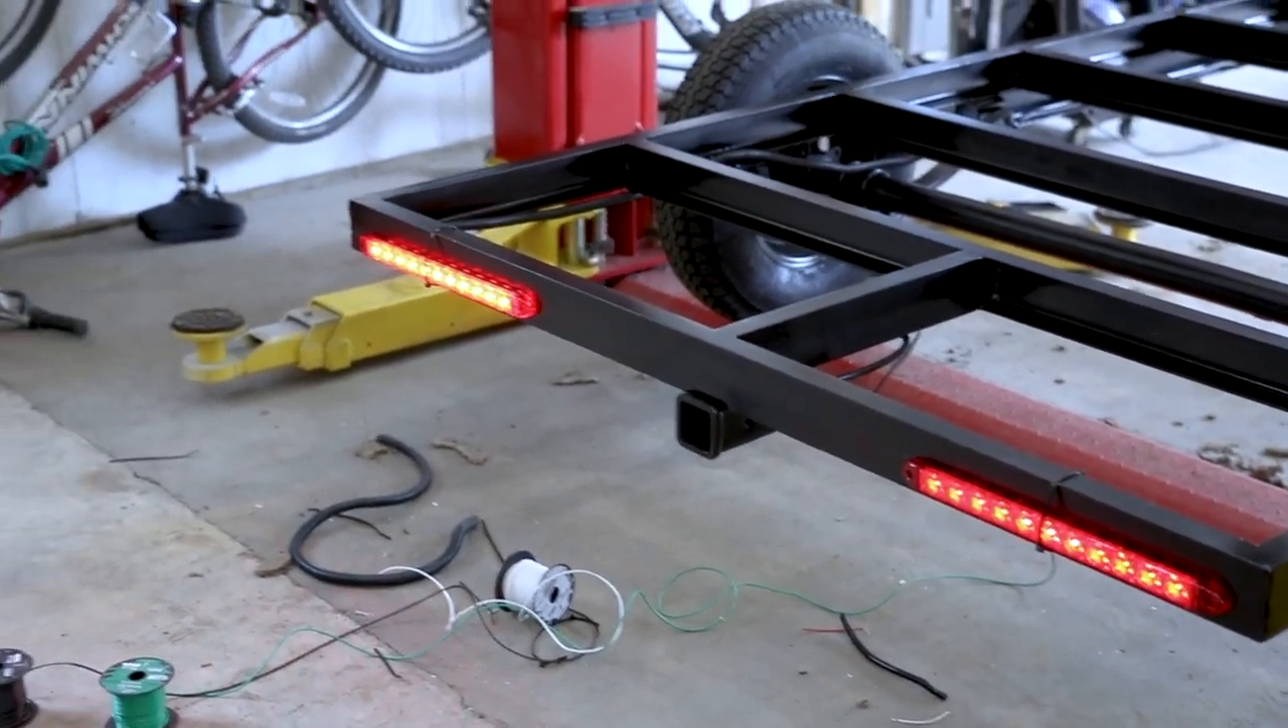The lights are done. And just like that, we've got our trailer frame.